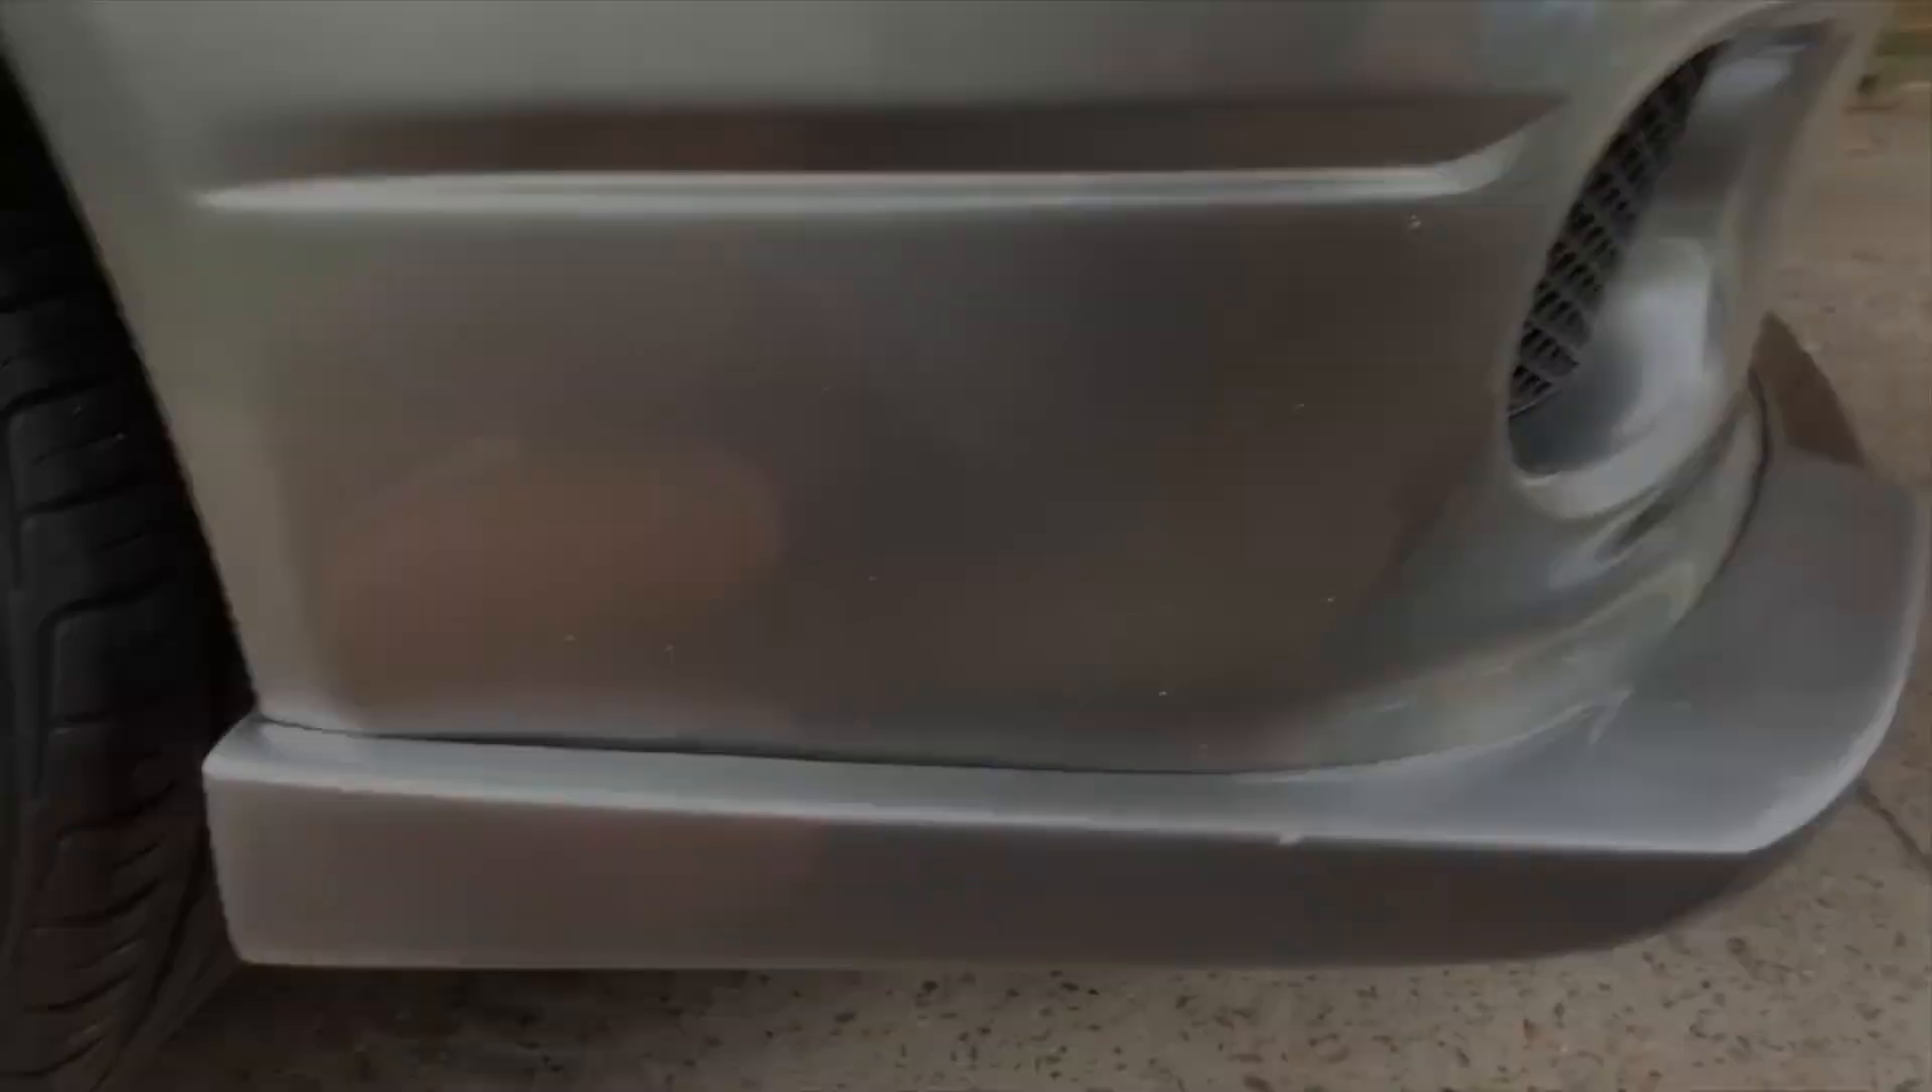So, putting in a long bolt worked perfectly. And, yeah, so now my front lip is completely done.